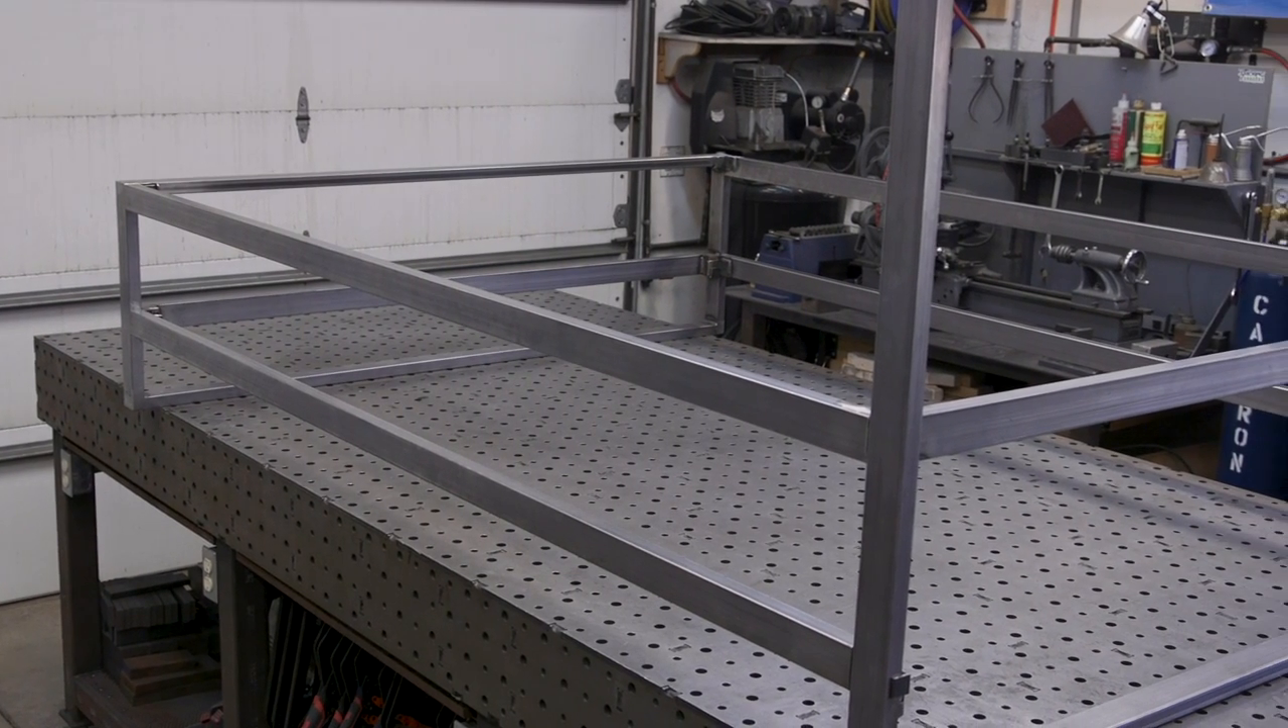I finally, I finally was able to get the metal portion of this thing put together after about two and a half weeks and a lot of frustration.